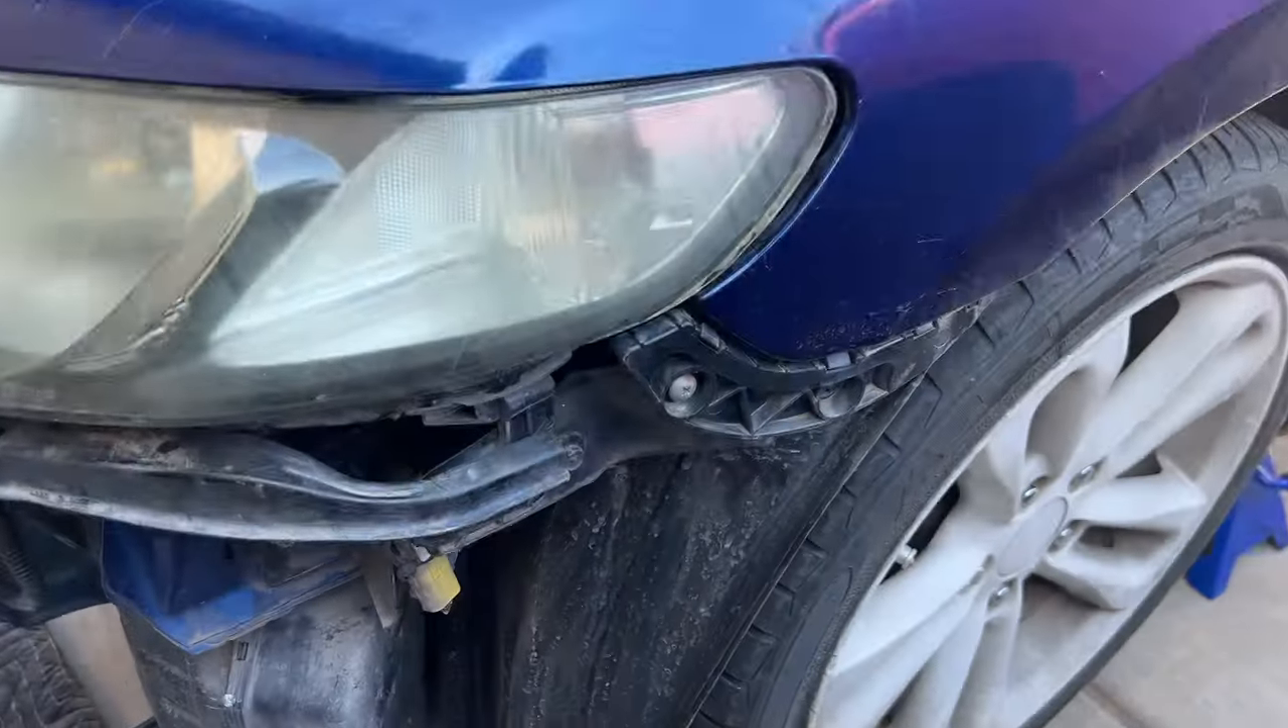Now that we have the bumper removed we need to remove the headlights.